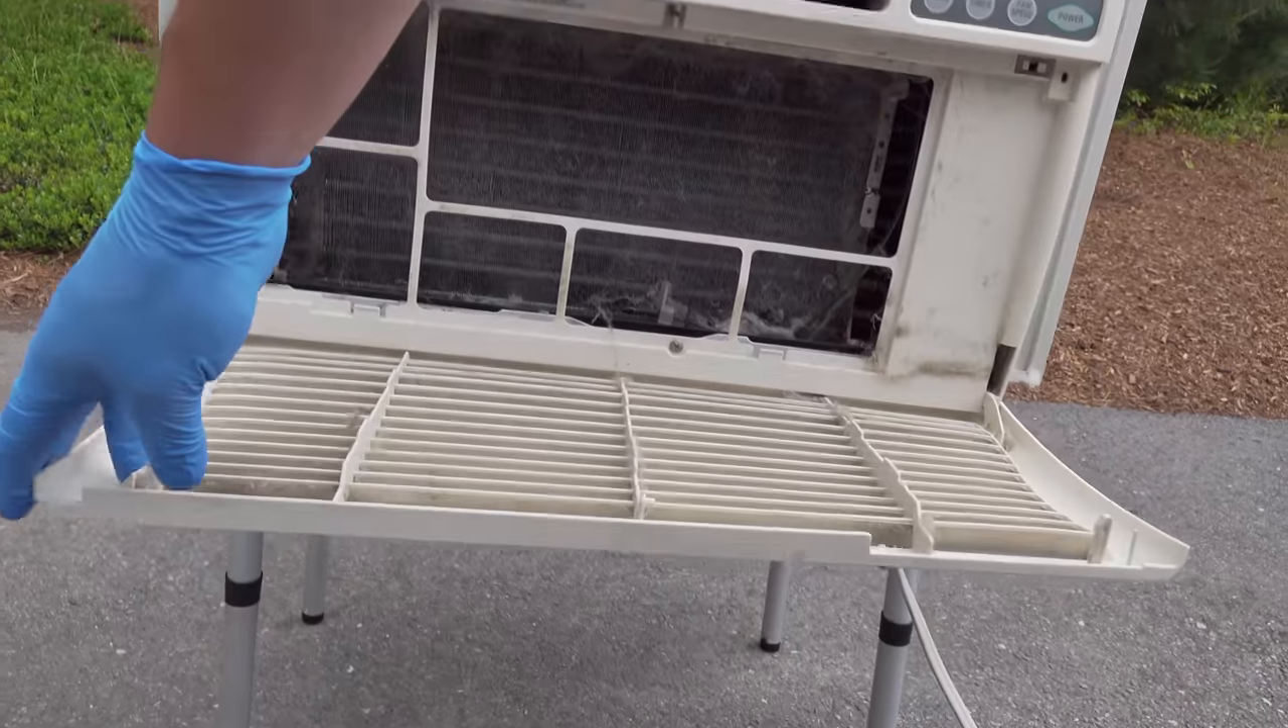This thing is missing its filter.